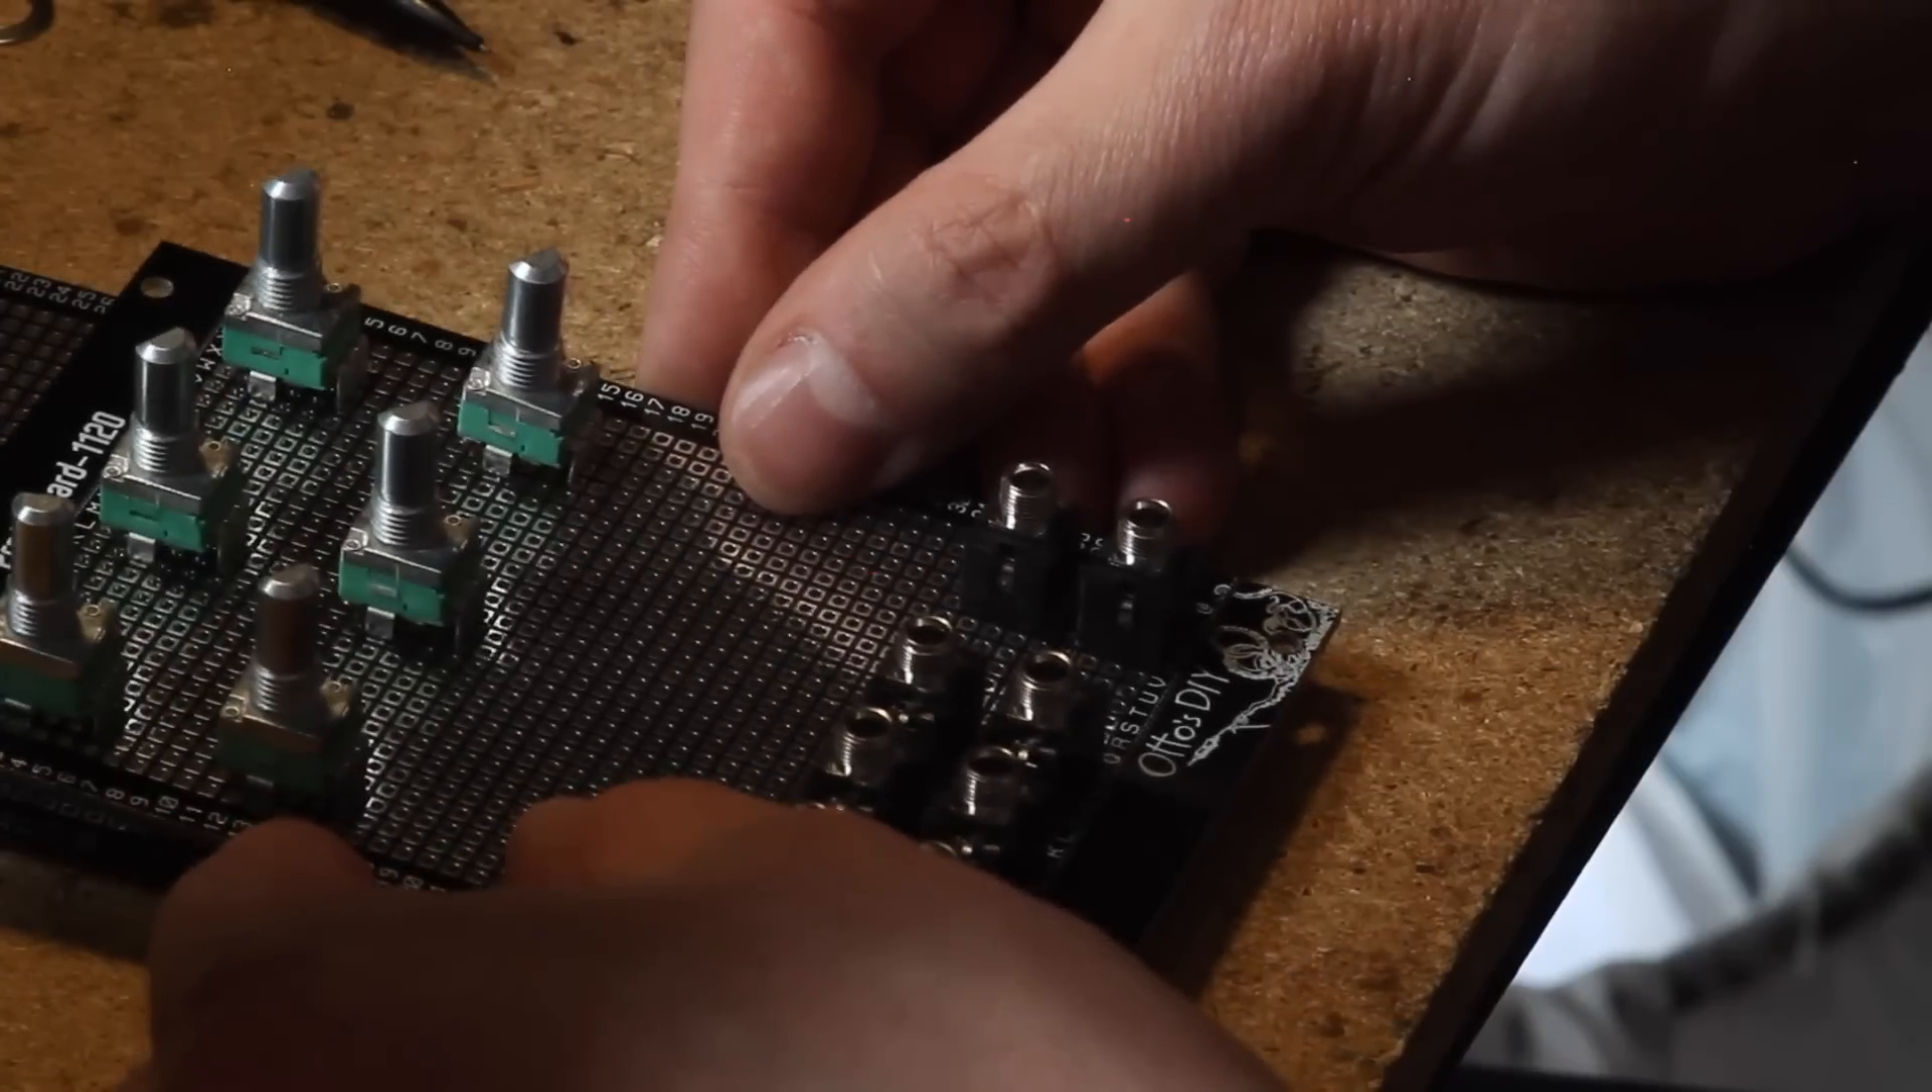So this is already part of our circuit board with all of the panel components all set.